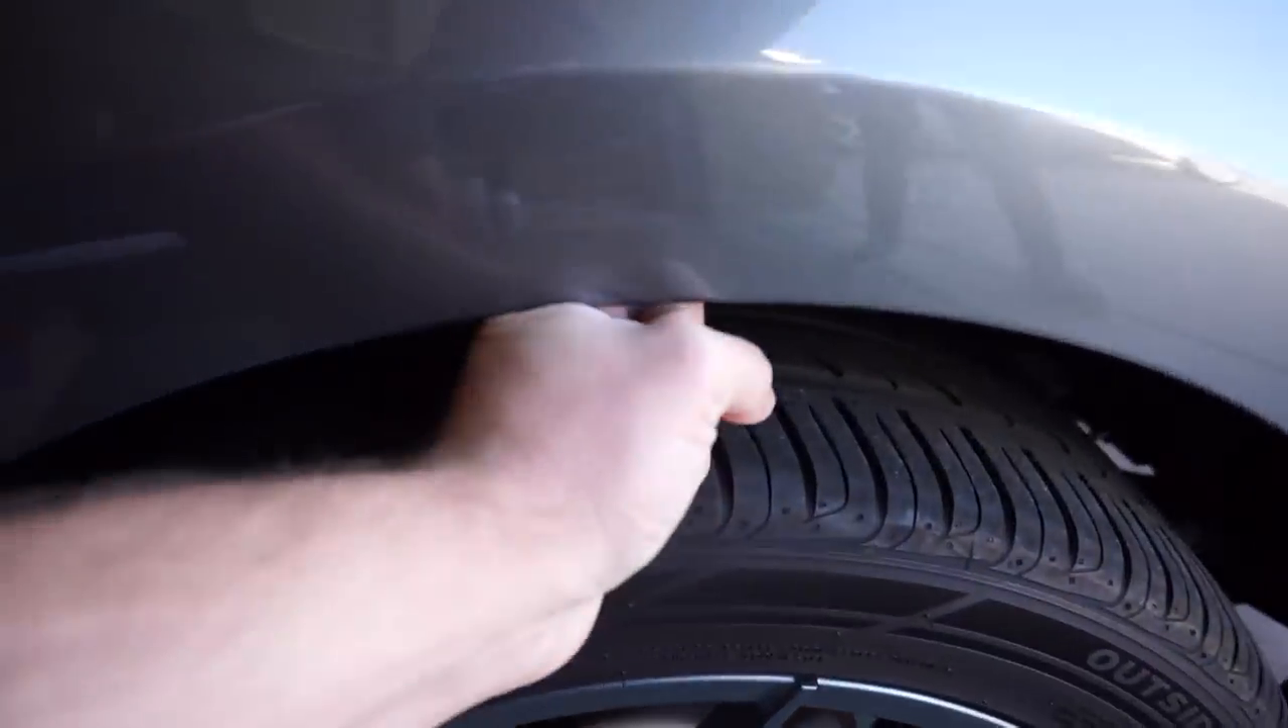We have tons of wheel gap right there. As you can see, yeah, you can fit a fist in there.